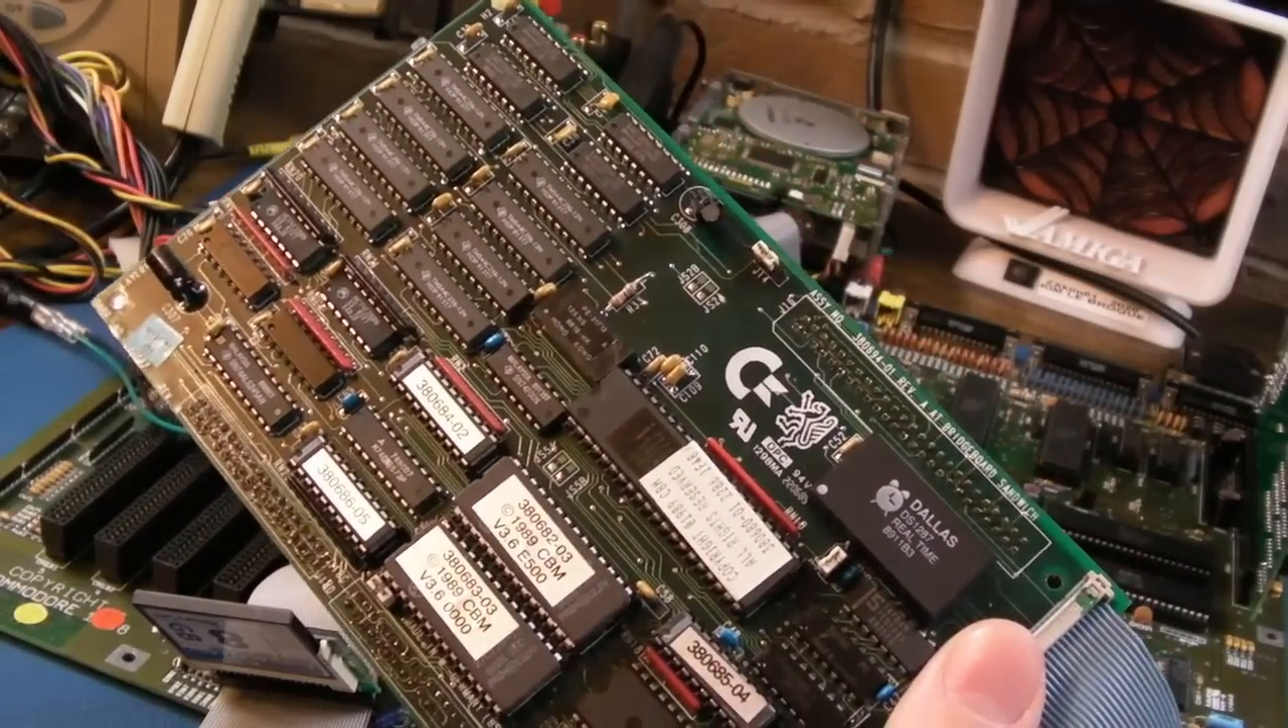So with the wrist strap on, I've just pulled the top board off. It's just pressure fit.